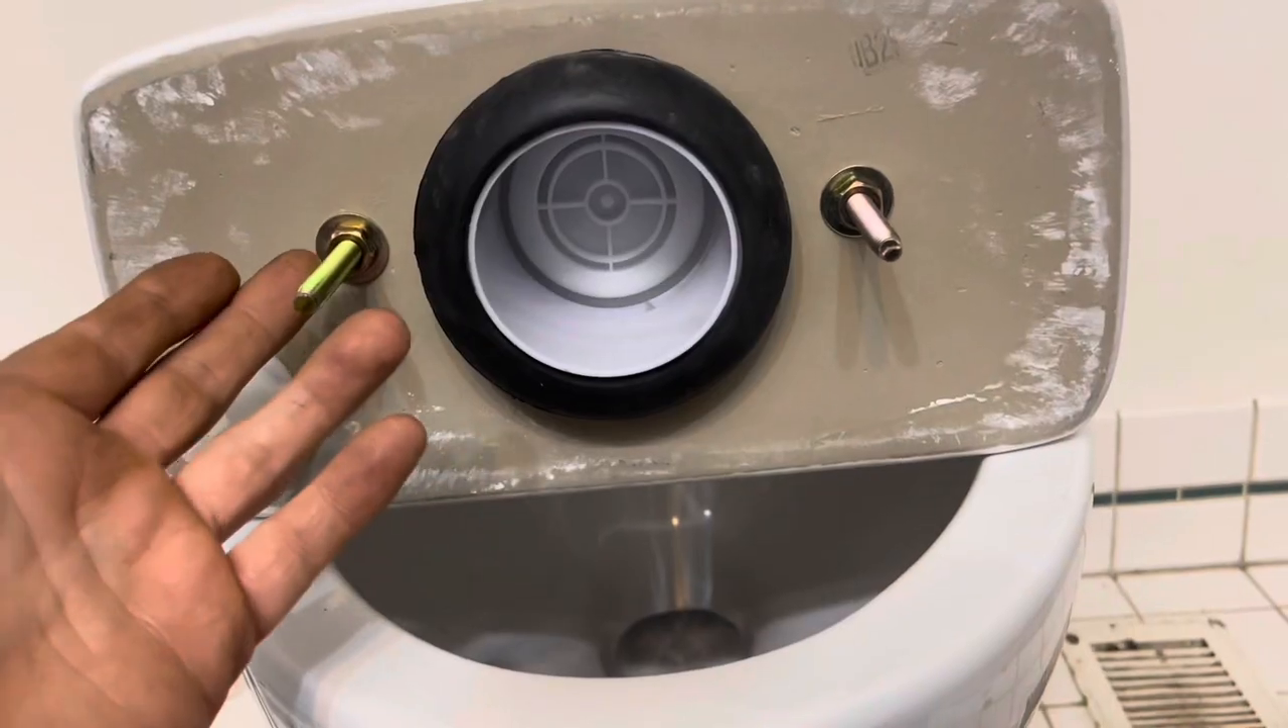We've got this ring that quite simply fits onto the bottom here.